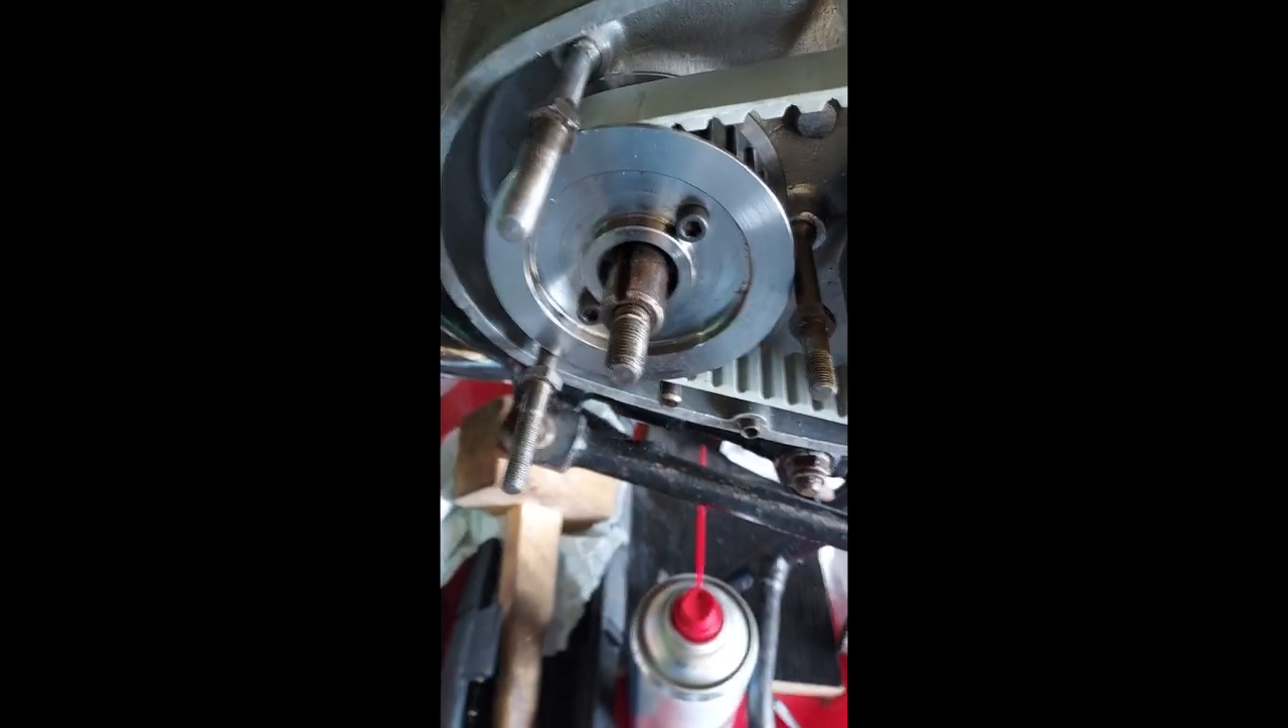Right, that's the front pulley back on again.